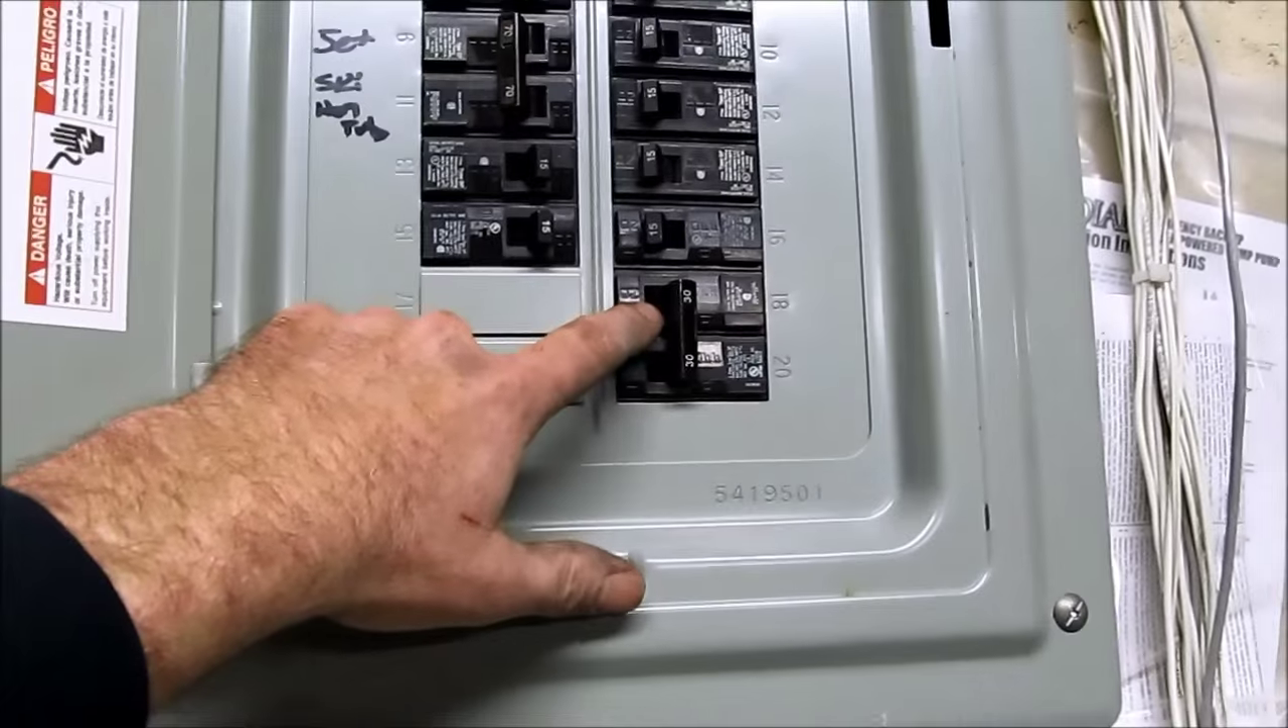Okay we got a new breaker in there double pole.